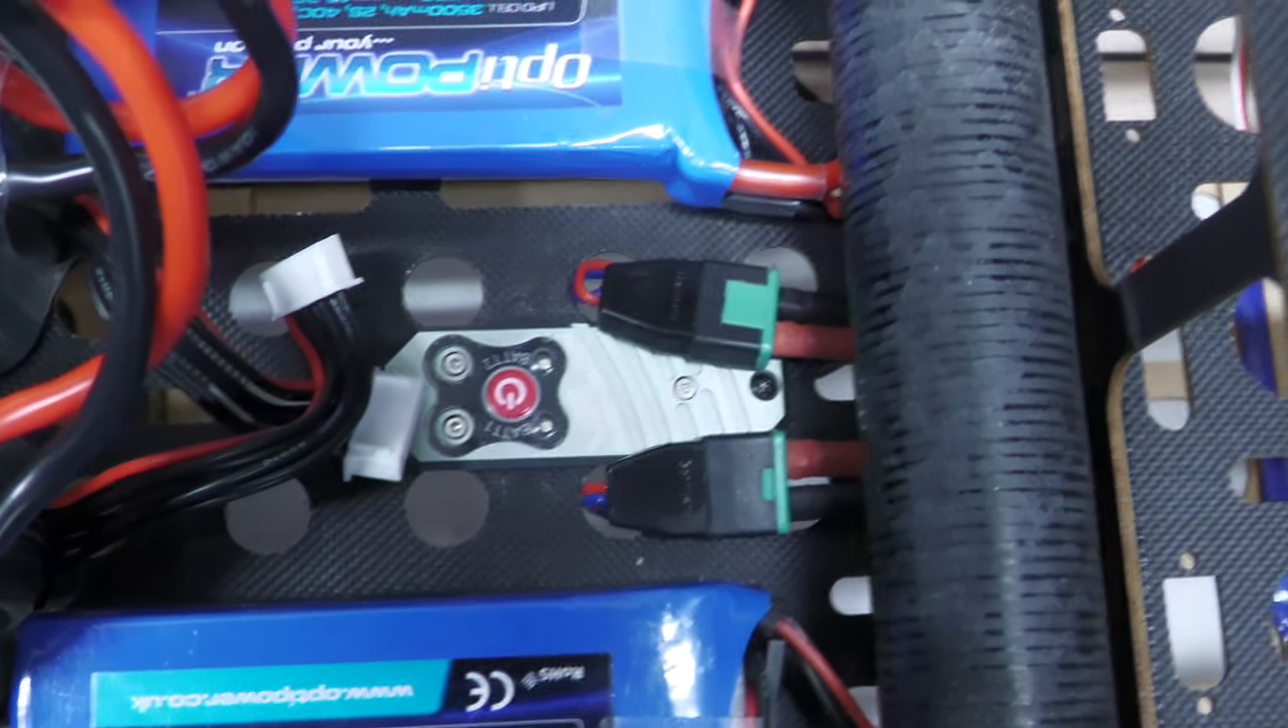You can see the power box switch is also now mounted, which drives the two batteries.